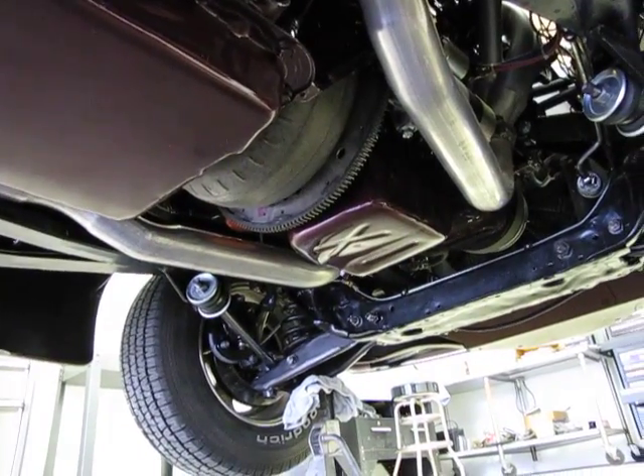The inspection cover's off currently because he's still sanding and painting on that.